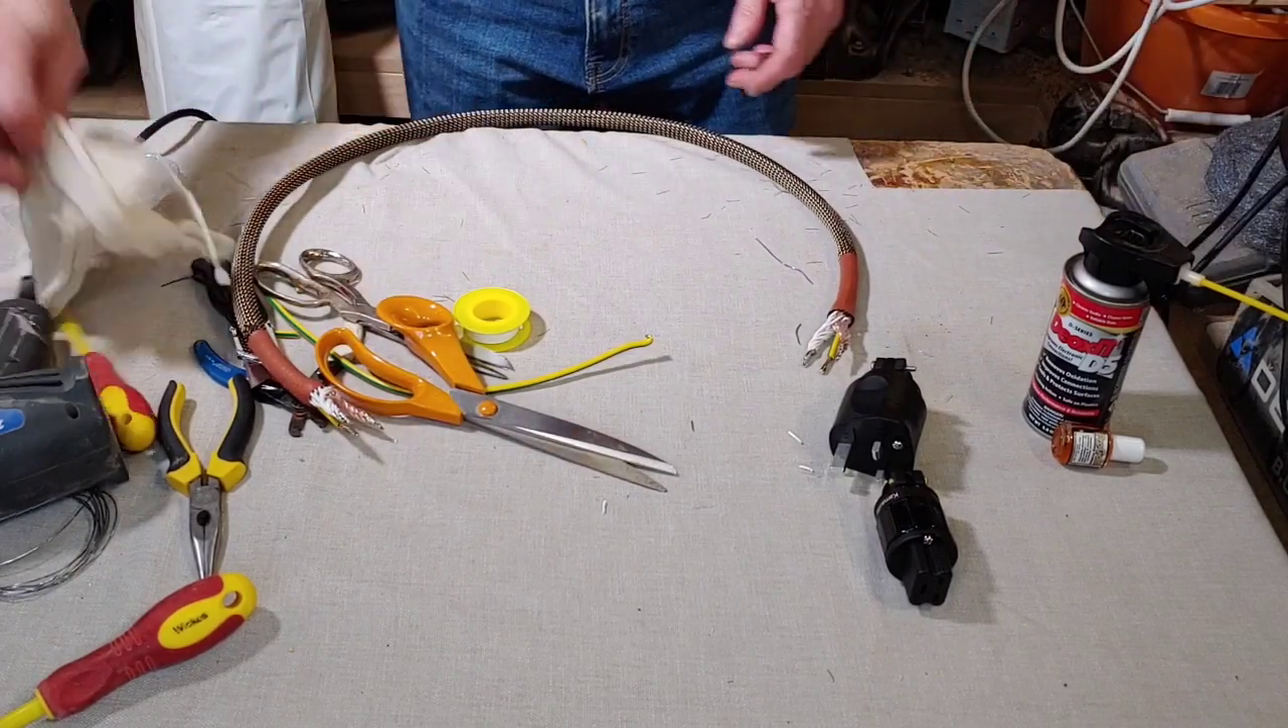So we have now officially got our Cable made up Nice With the heat shrink on it.